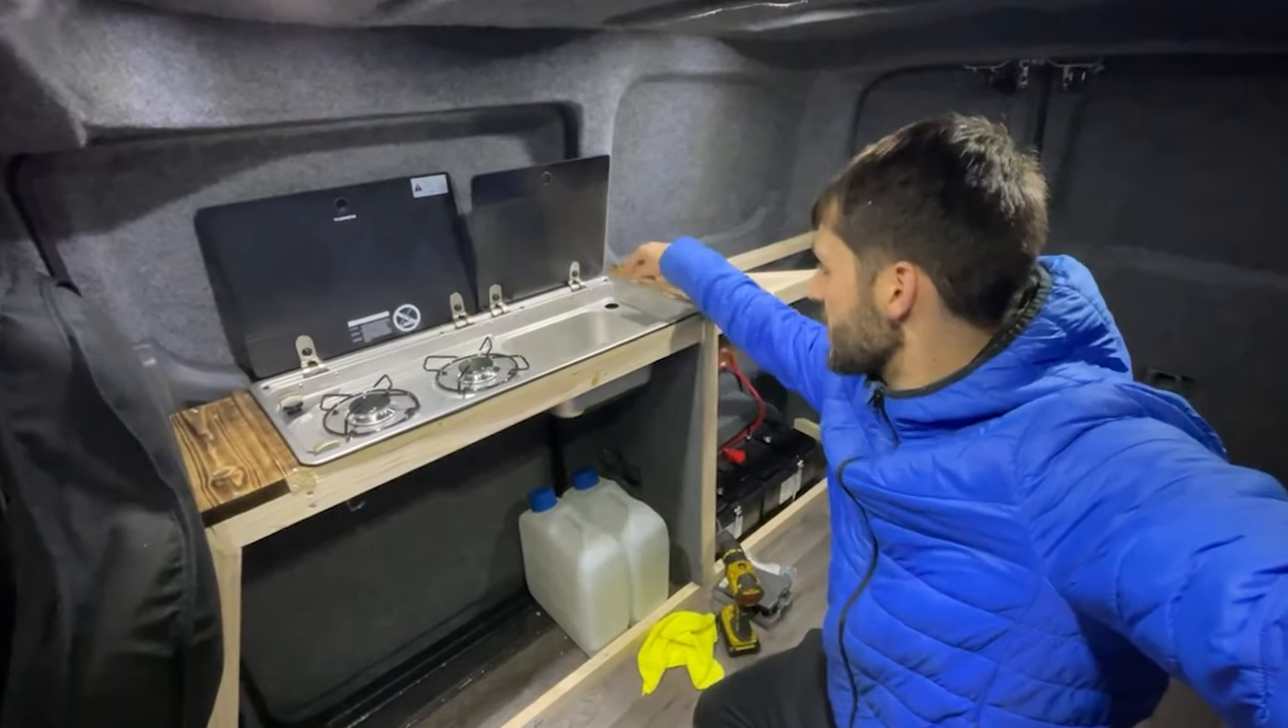I've got all my sink pretty much fitted now i just need to fit like the tap and the pipes and stuff.